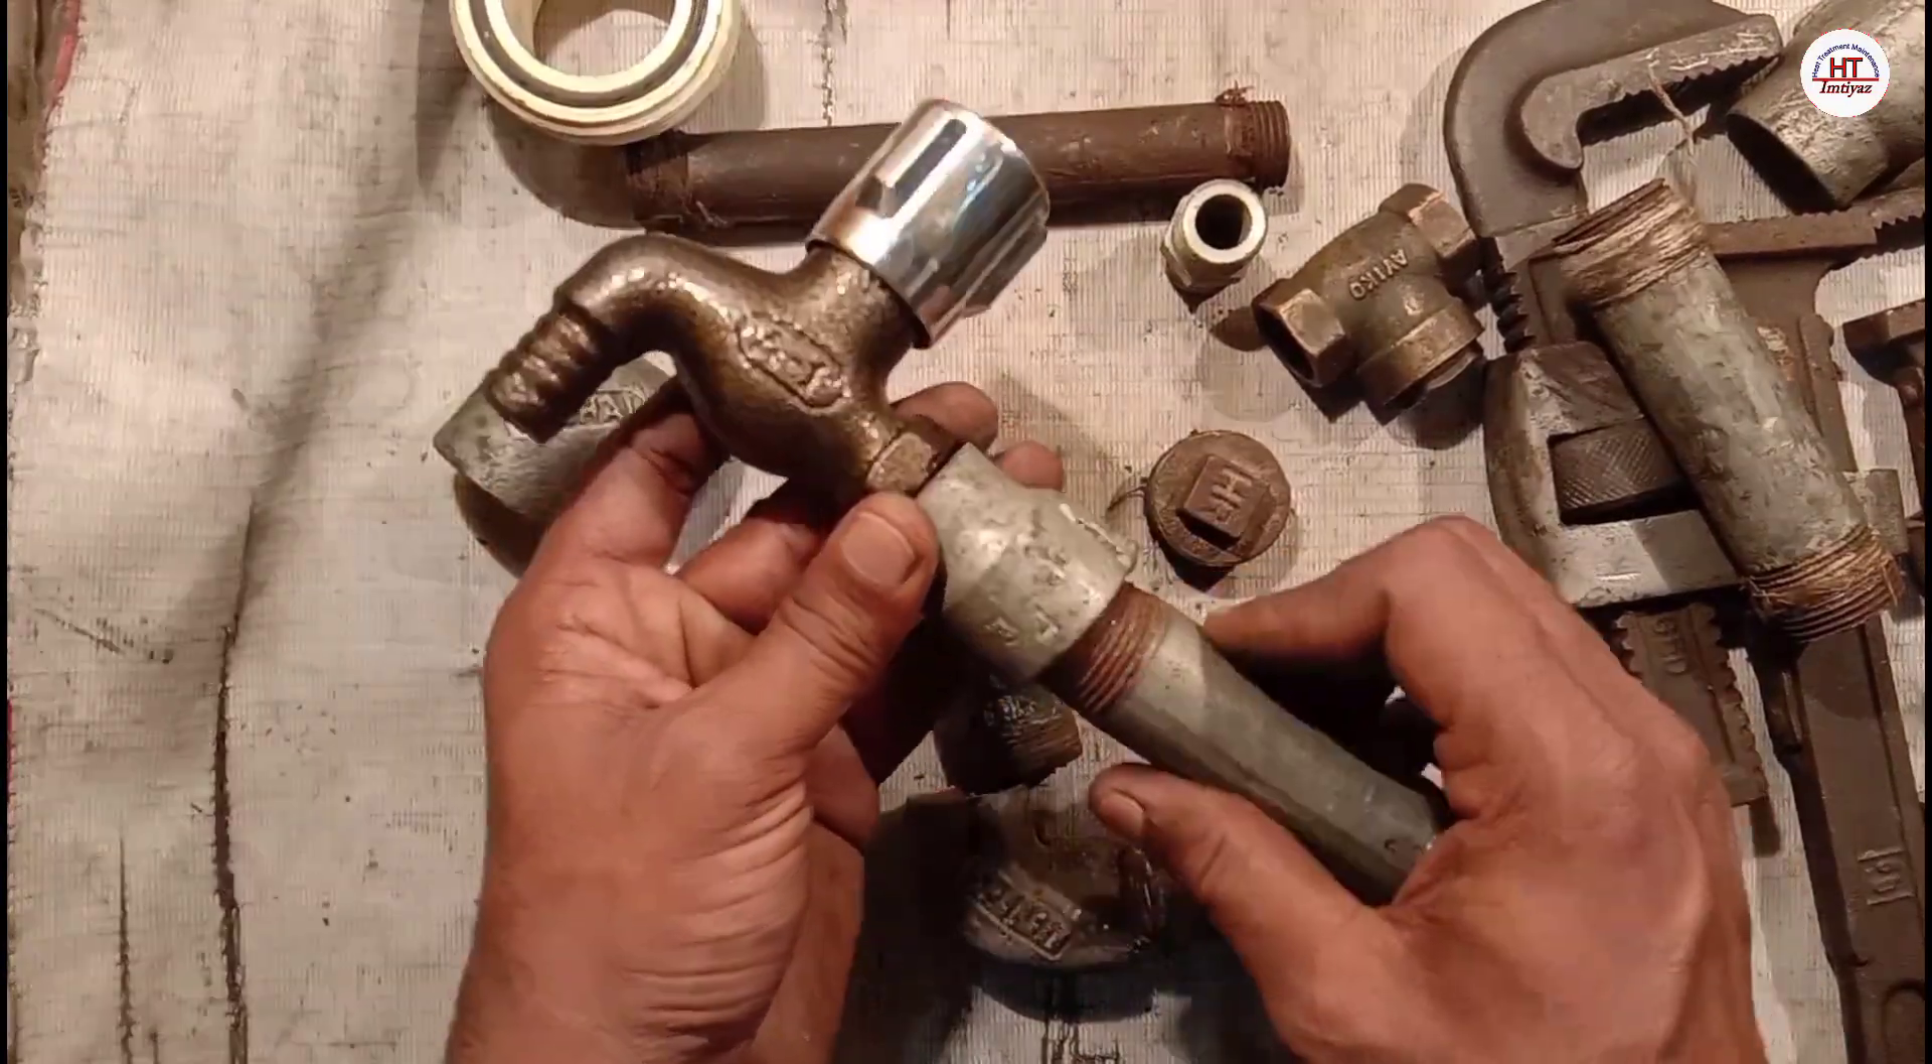तो हमने रेडियूसर लगा के यहां पर टोटी लगा दिया।